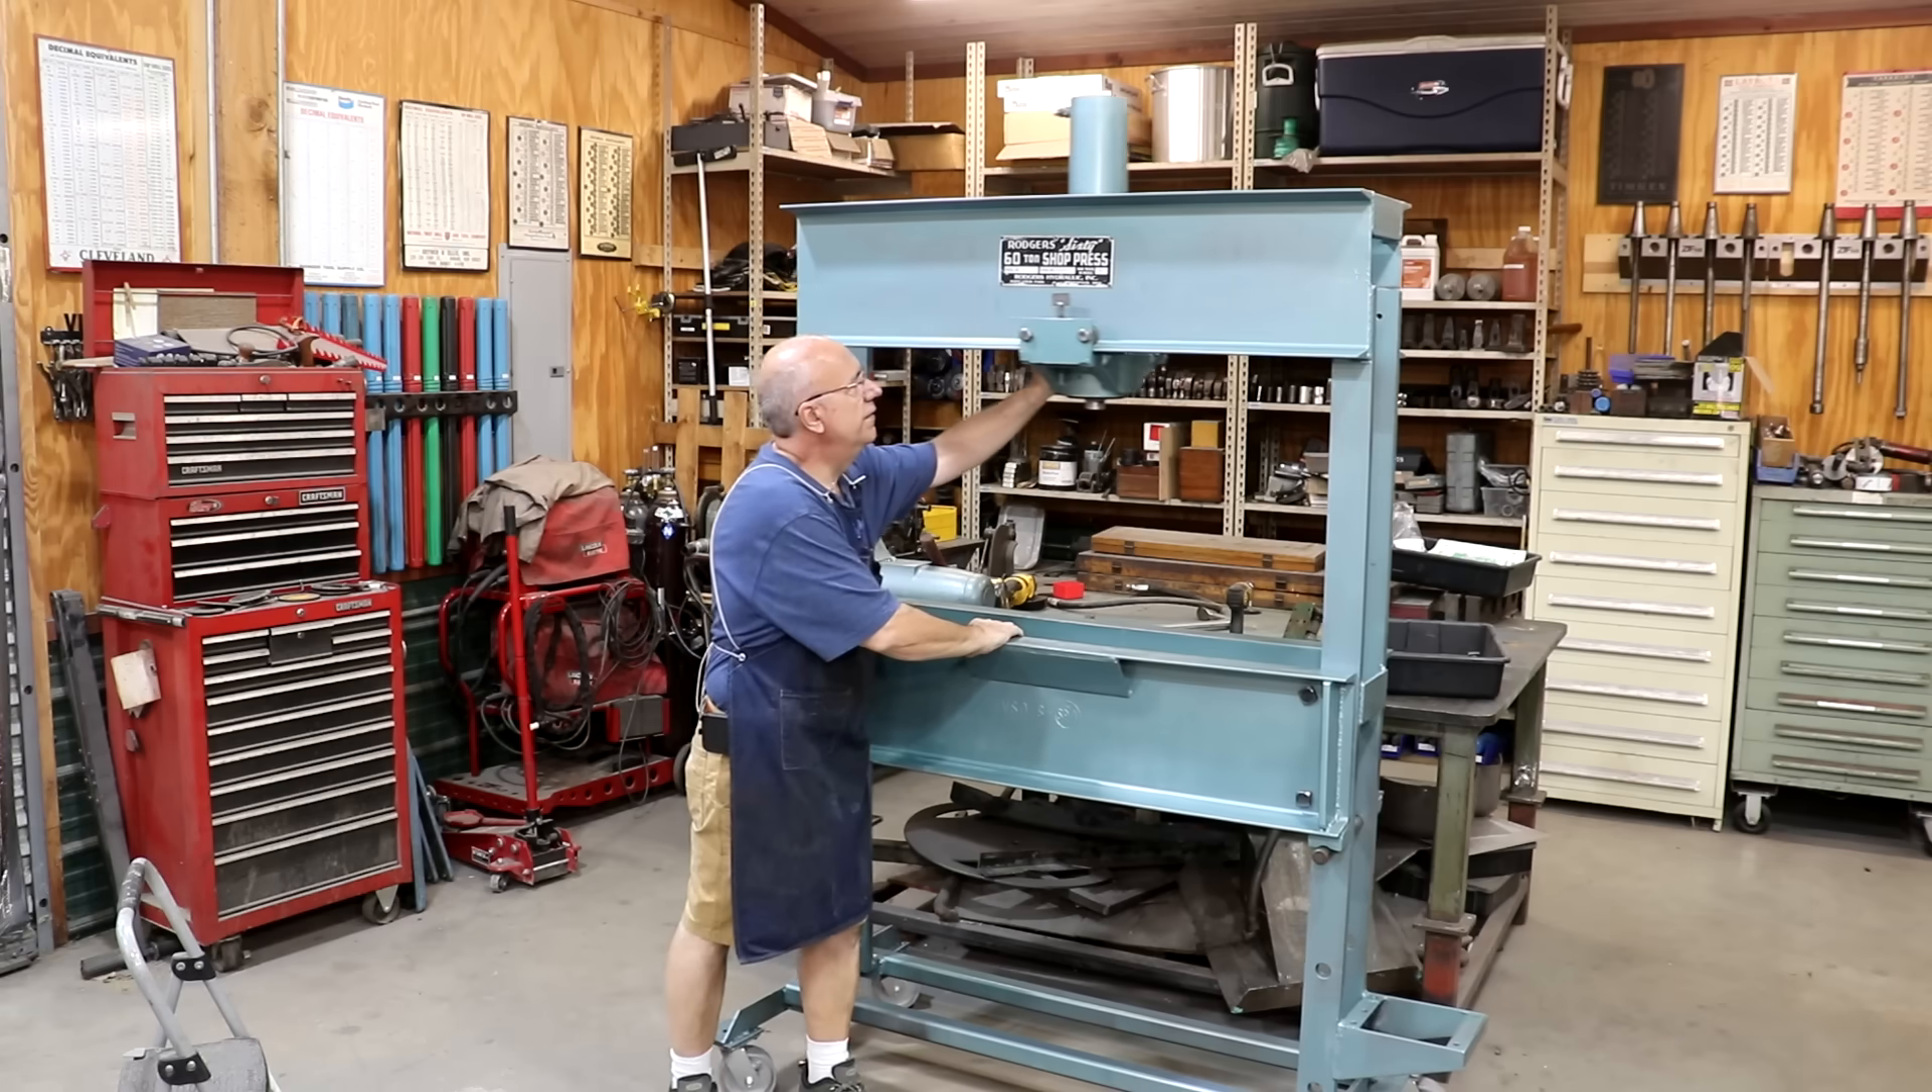Our cylinder is installed. That's got our cylinder back mounted on there.